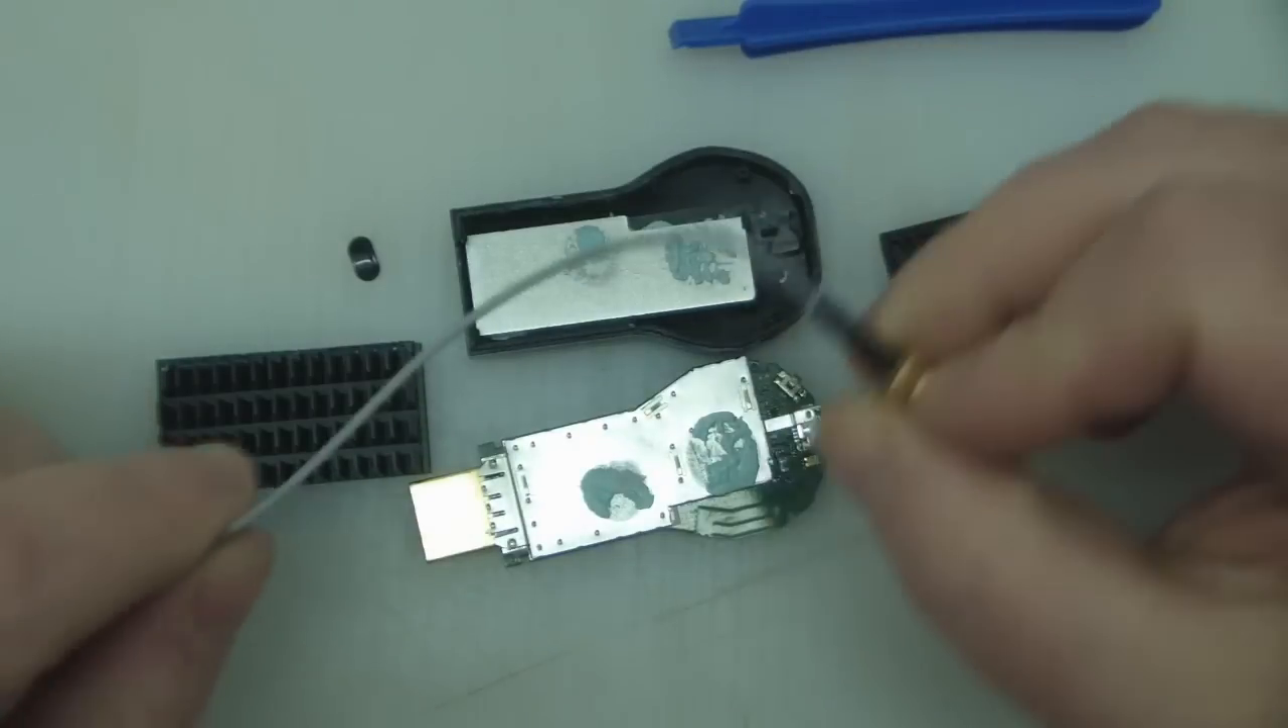So as you can see here I've already taken the Chromecast to pieces to see what's inside and I'm hoping to use a pigtail like this one.